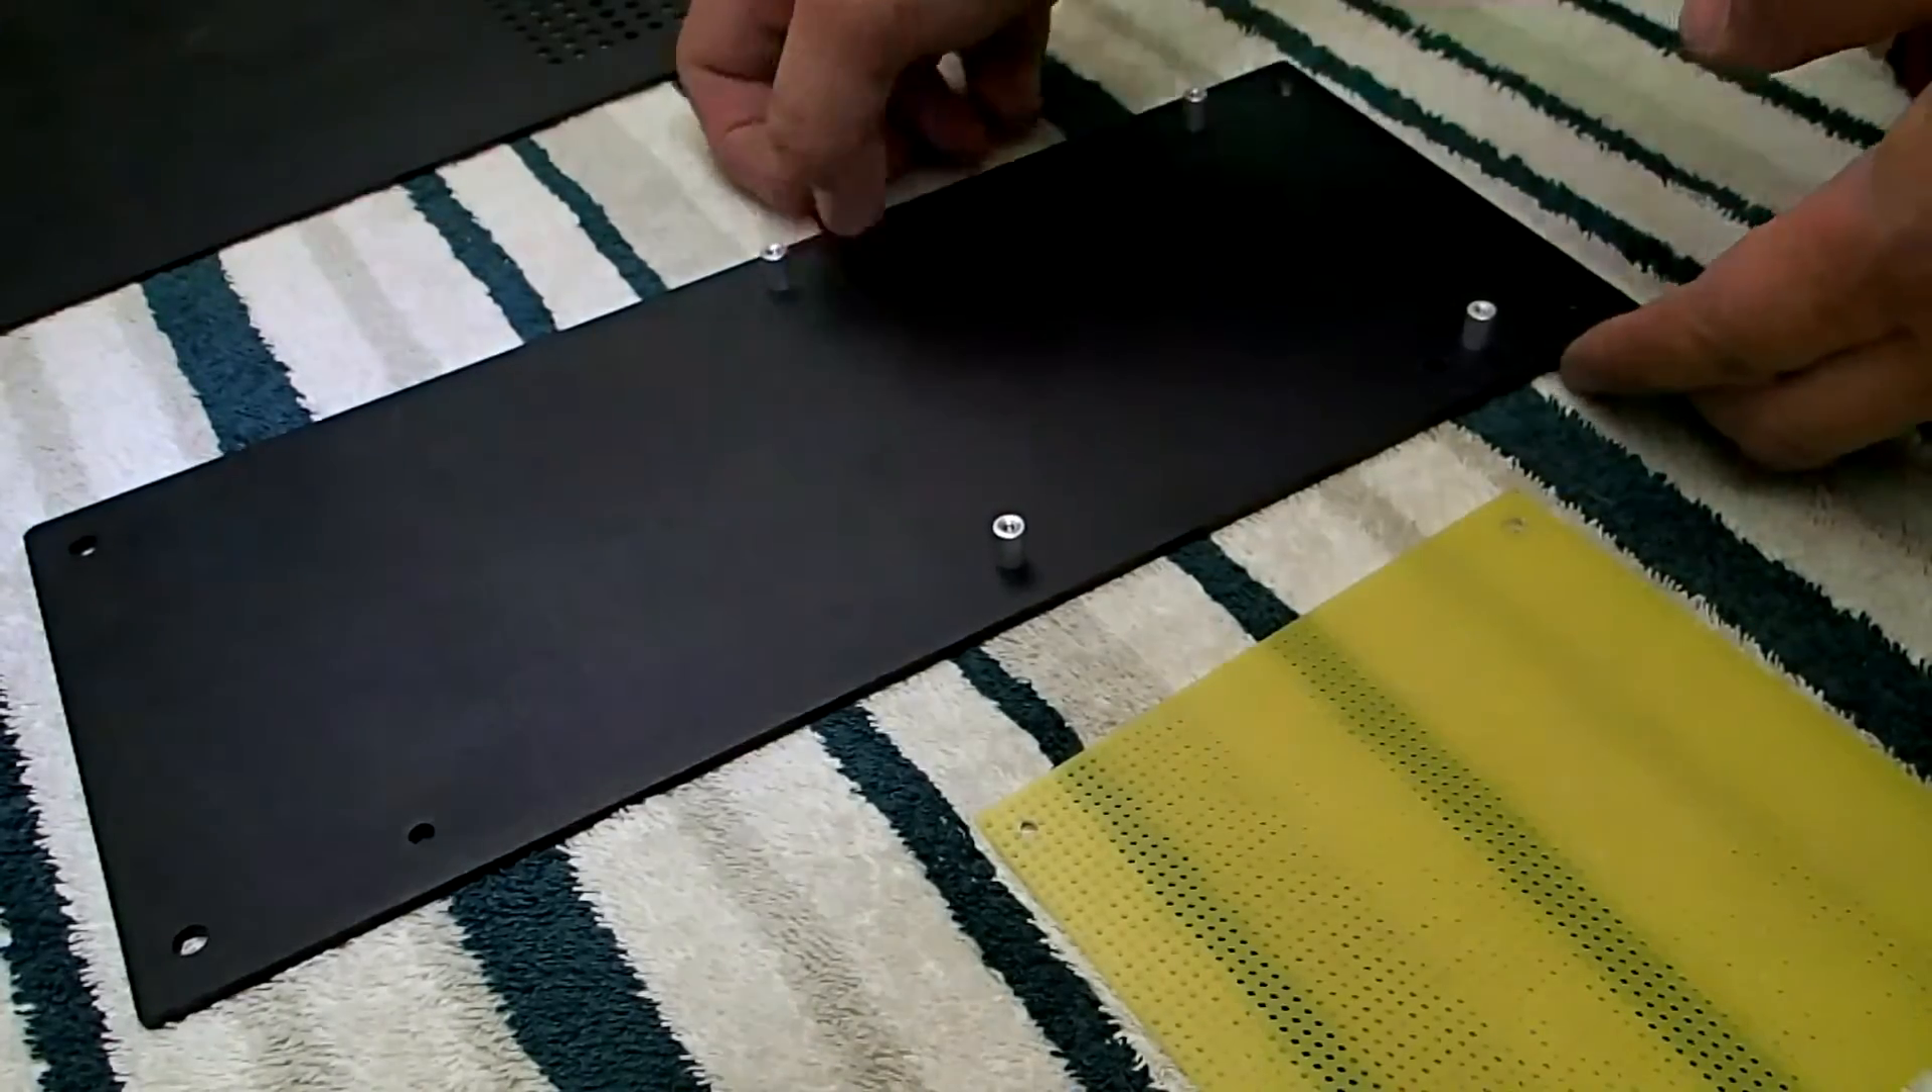Okay, we've got our holes drilled. And then we installed our spacers.